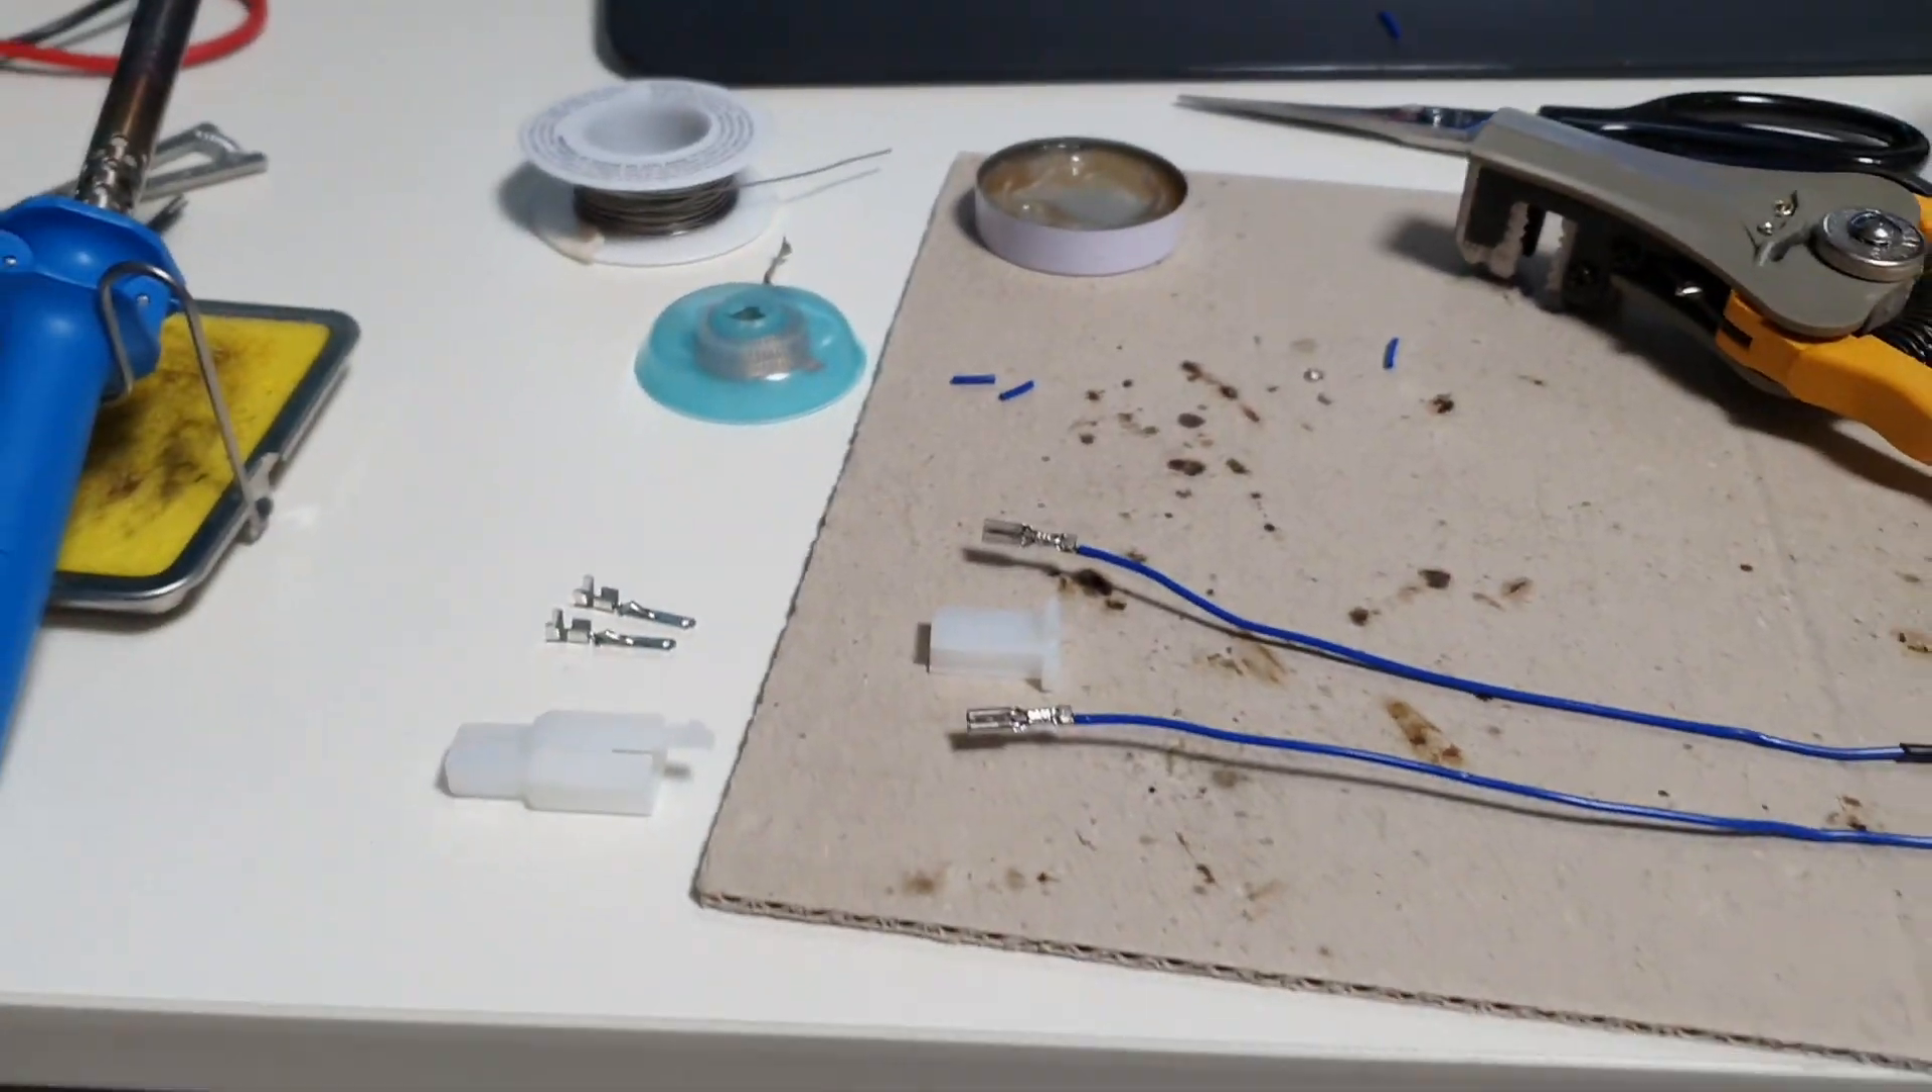Well it's sort of half done here I got these terminals soldered on.